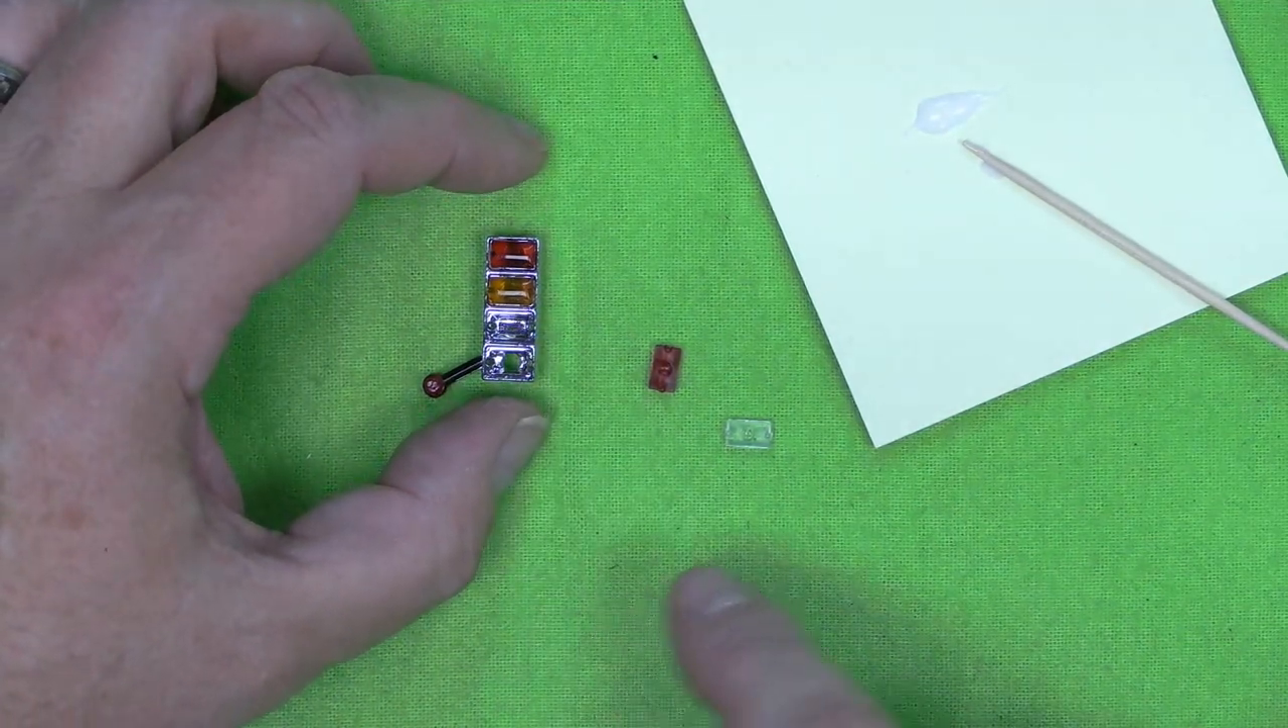So now the amber lens is in there.